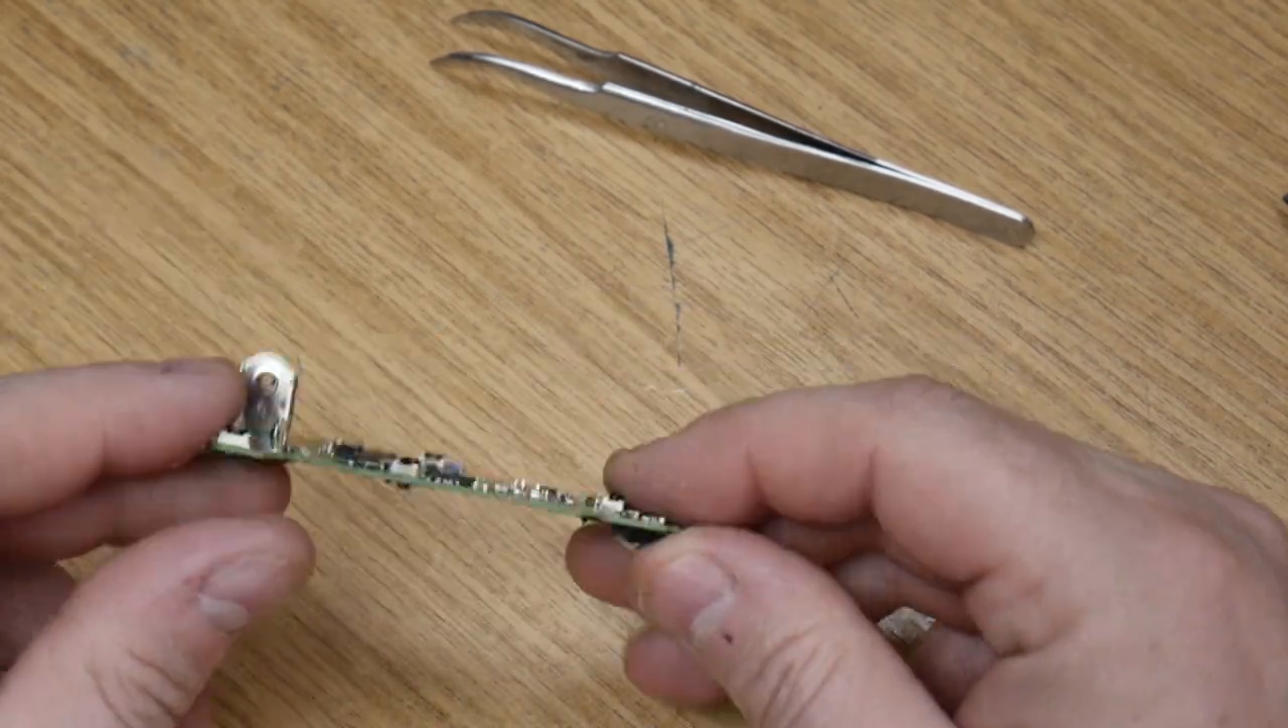Now we've liberated the board from the shell.